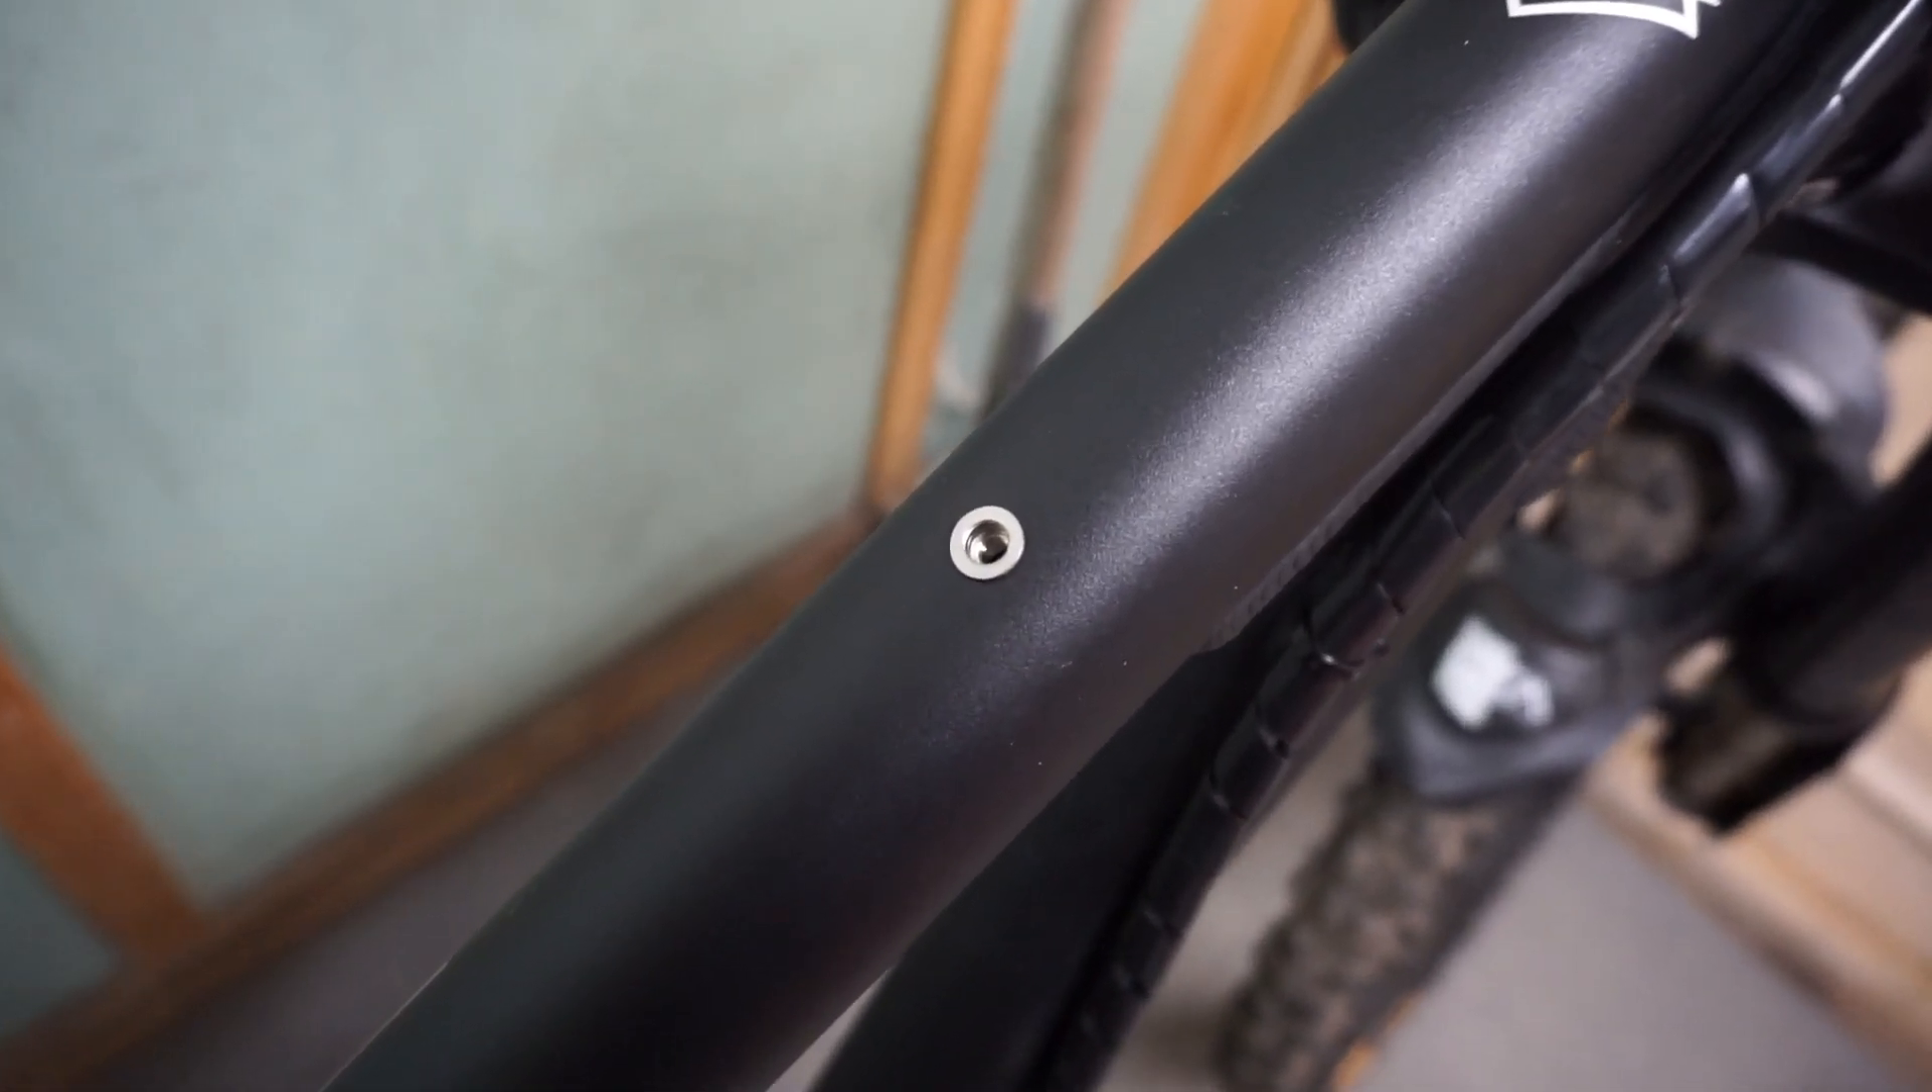Here you can see the rivet nut installed in place. Nice and clean.